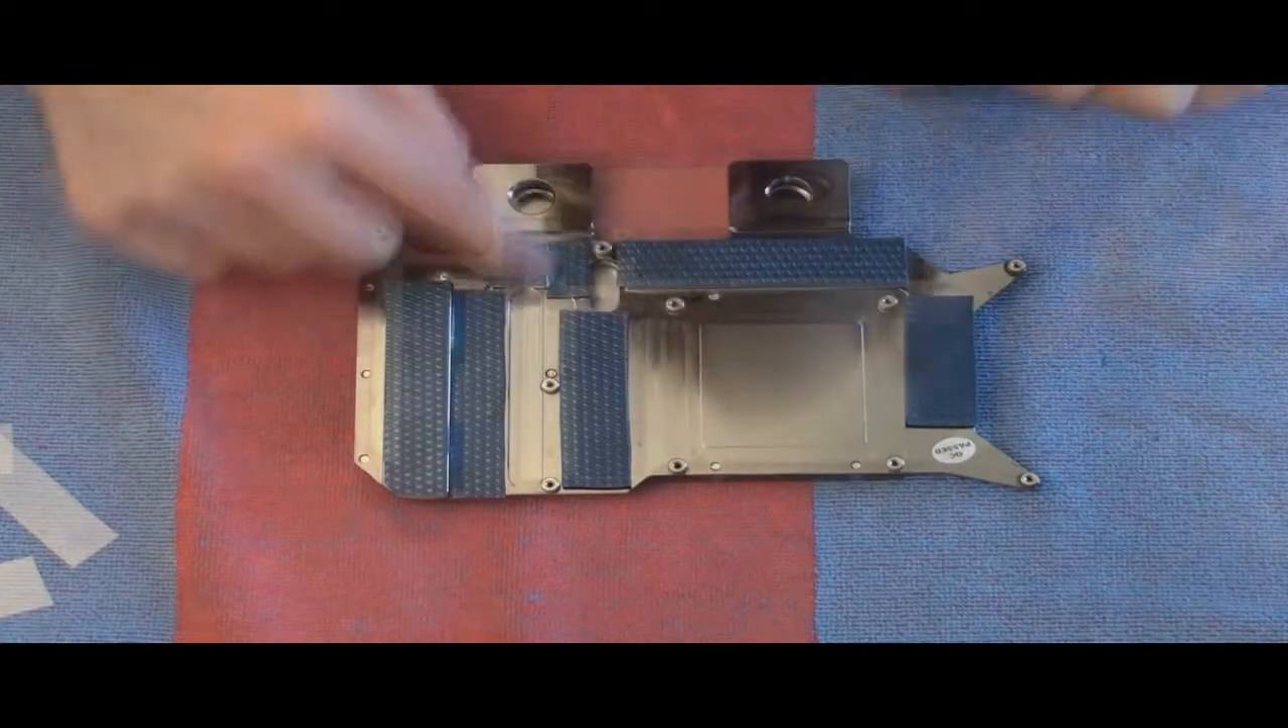Okay, all my thermal pads are down.